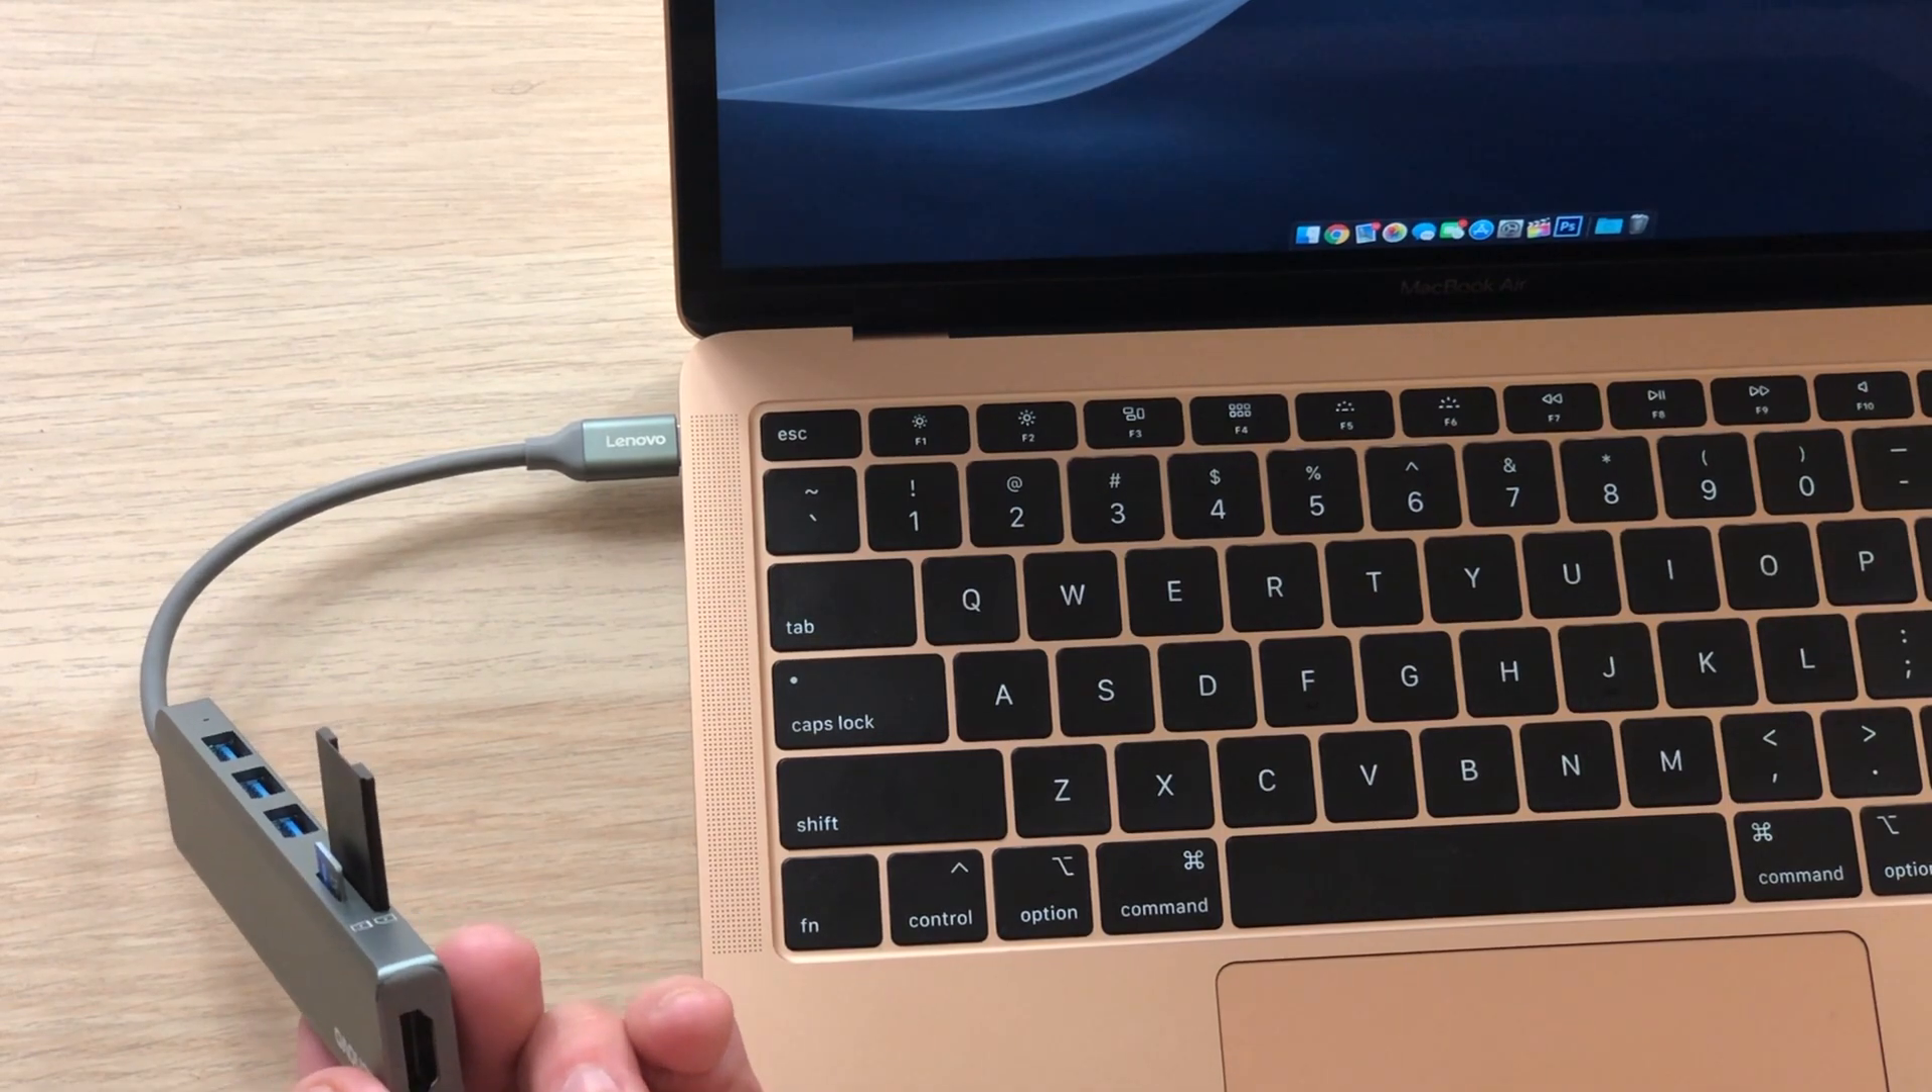Now because this thing is so slim, the SD cards do protrude out a little bit, but it's not a big deal if you're sitting at a desk.